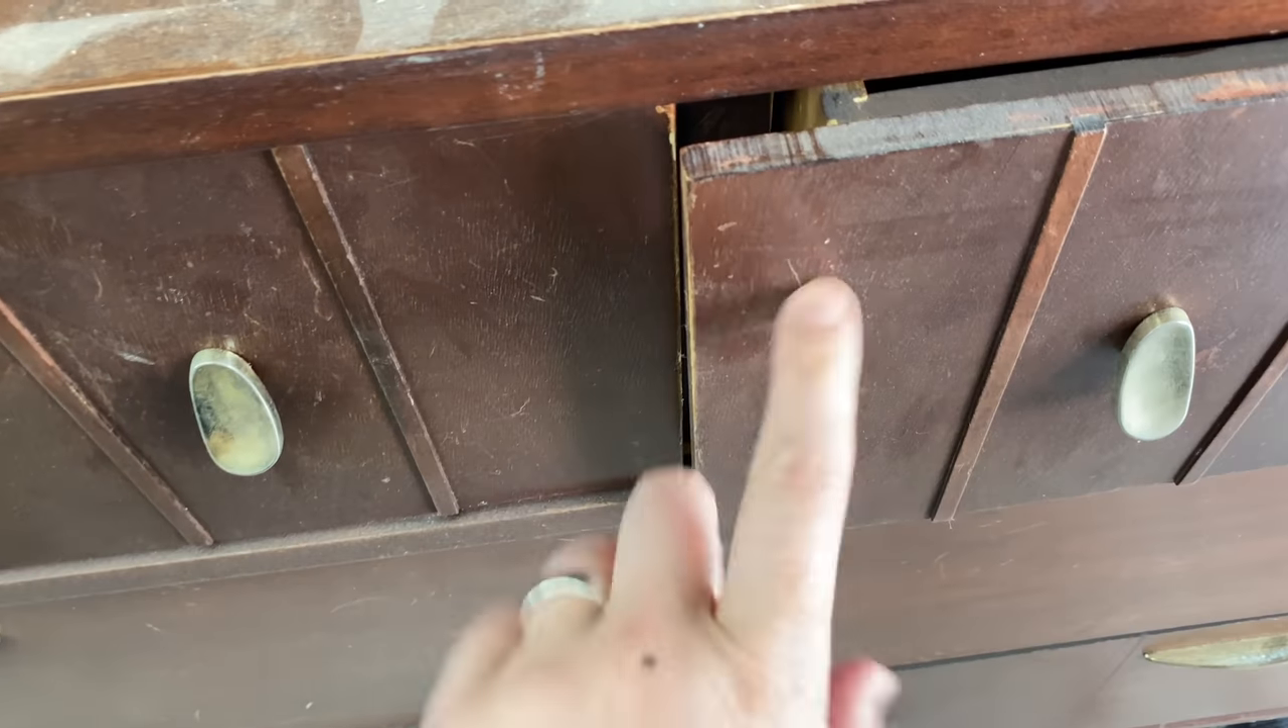Another issue is that the drawers don't seem to be lining up. I'm going to see here they're just banging into each other.